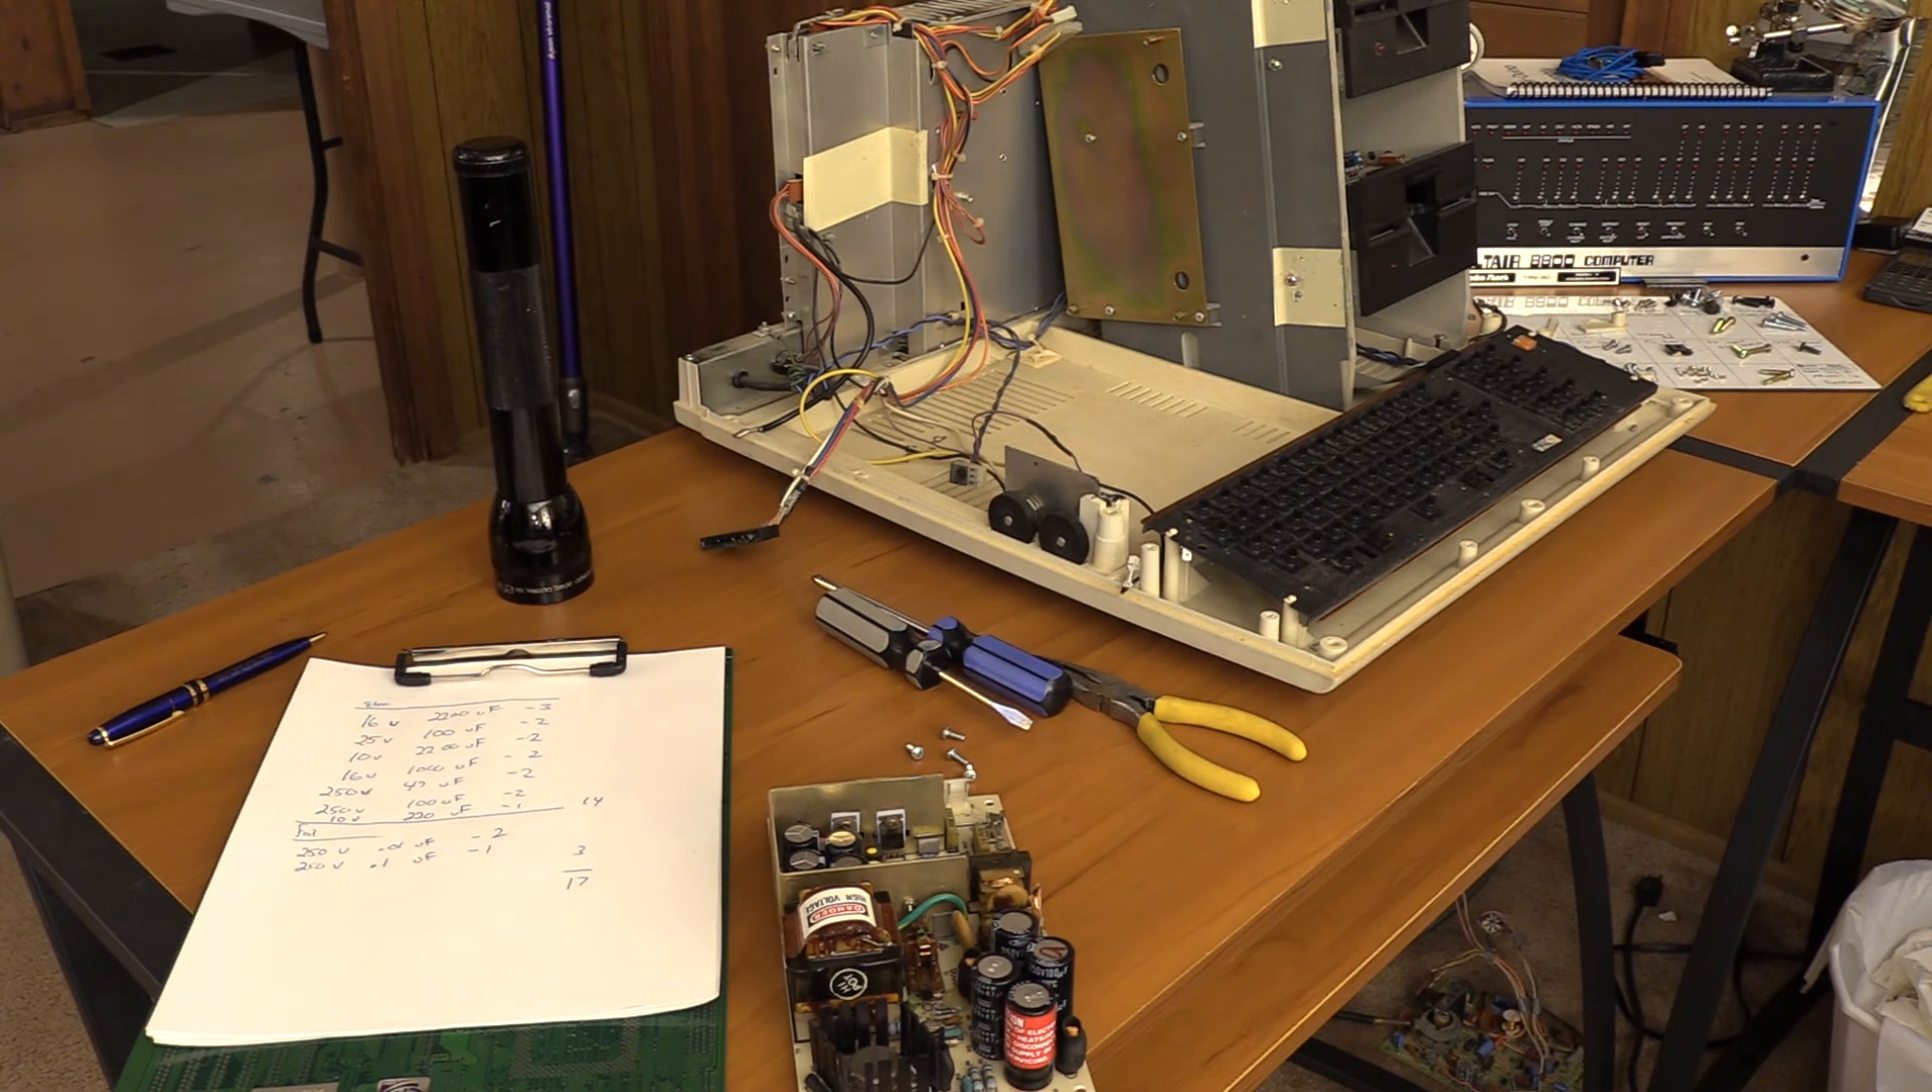We've got the power supply out.